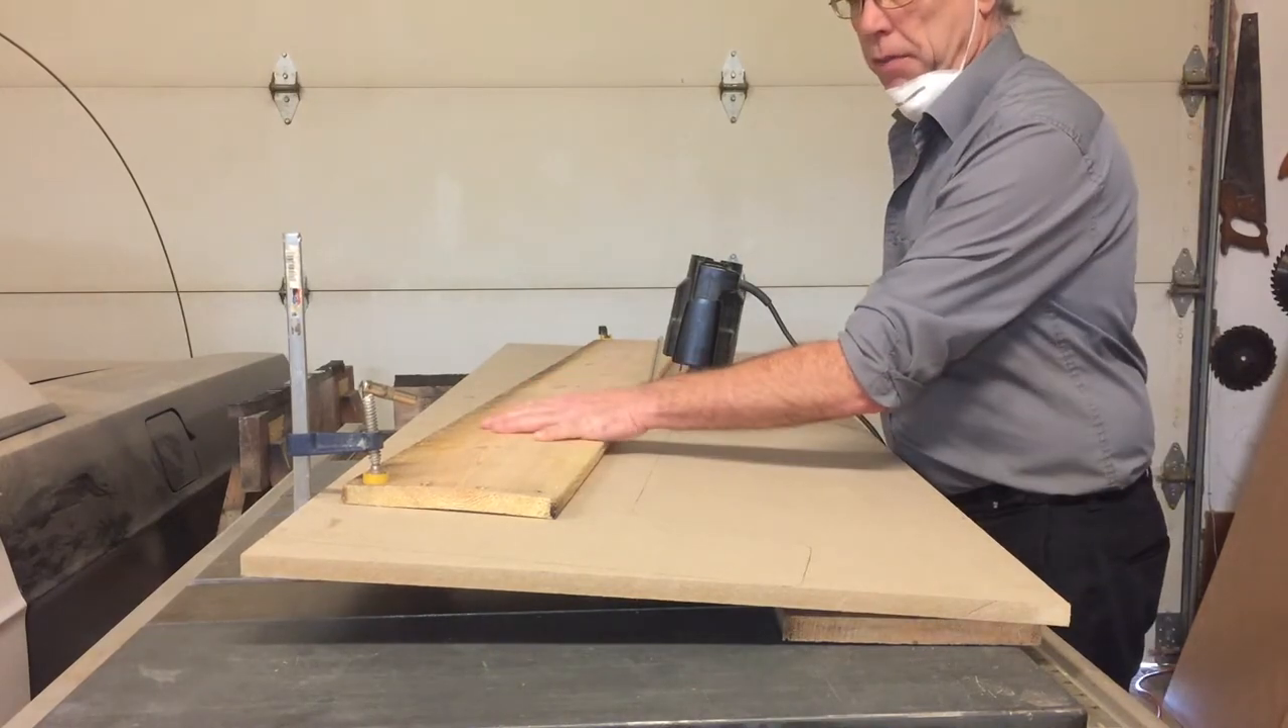We've clamped another piece of wood on here to act as a straight edge.